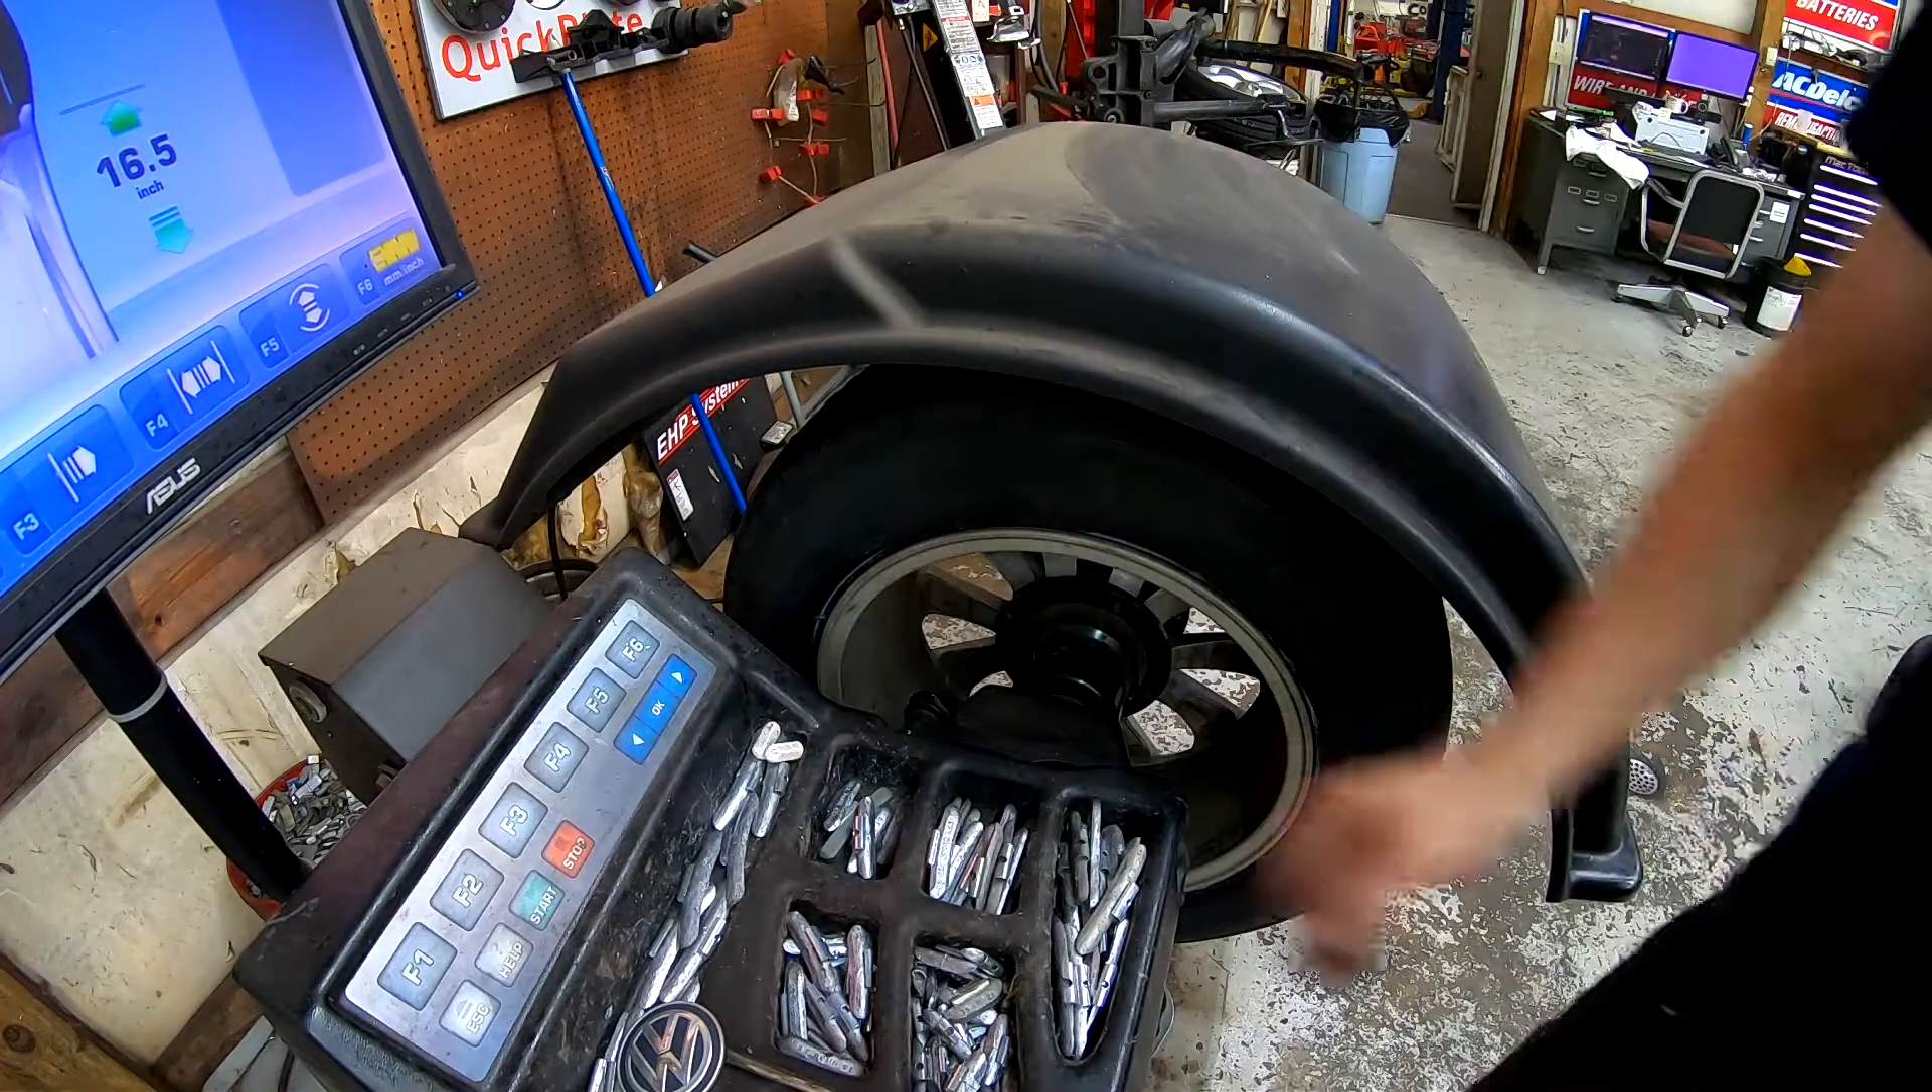So now we have our rim set up here on the machine.